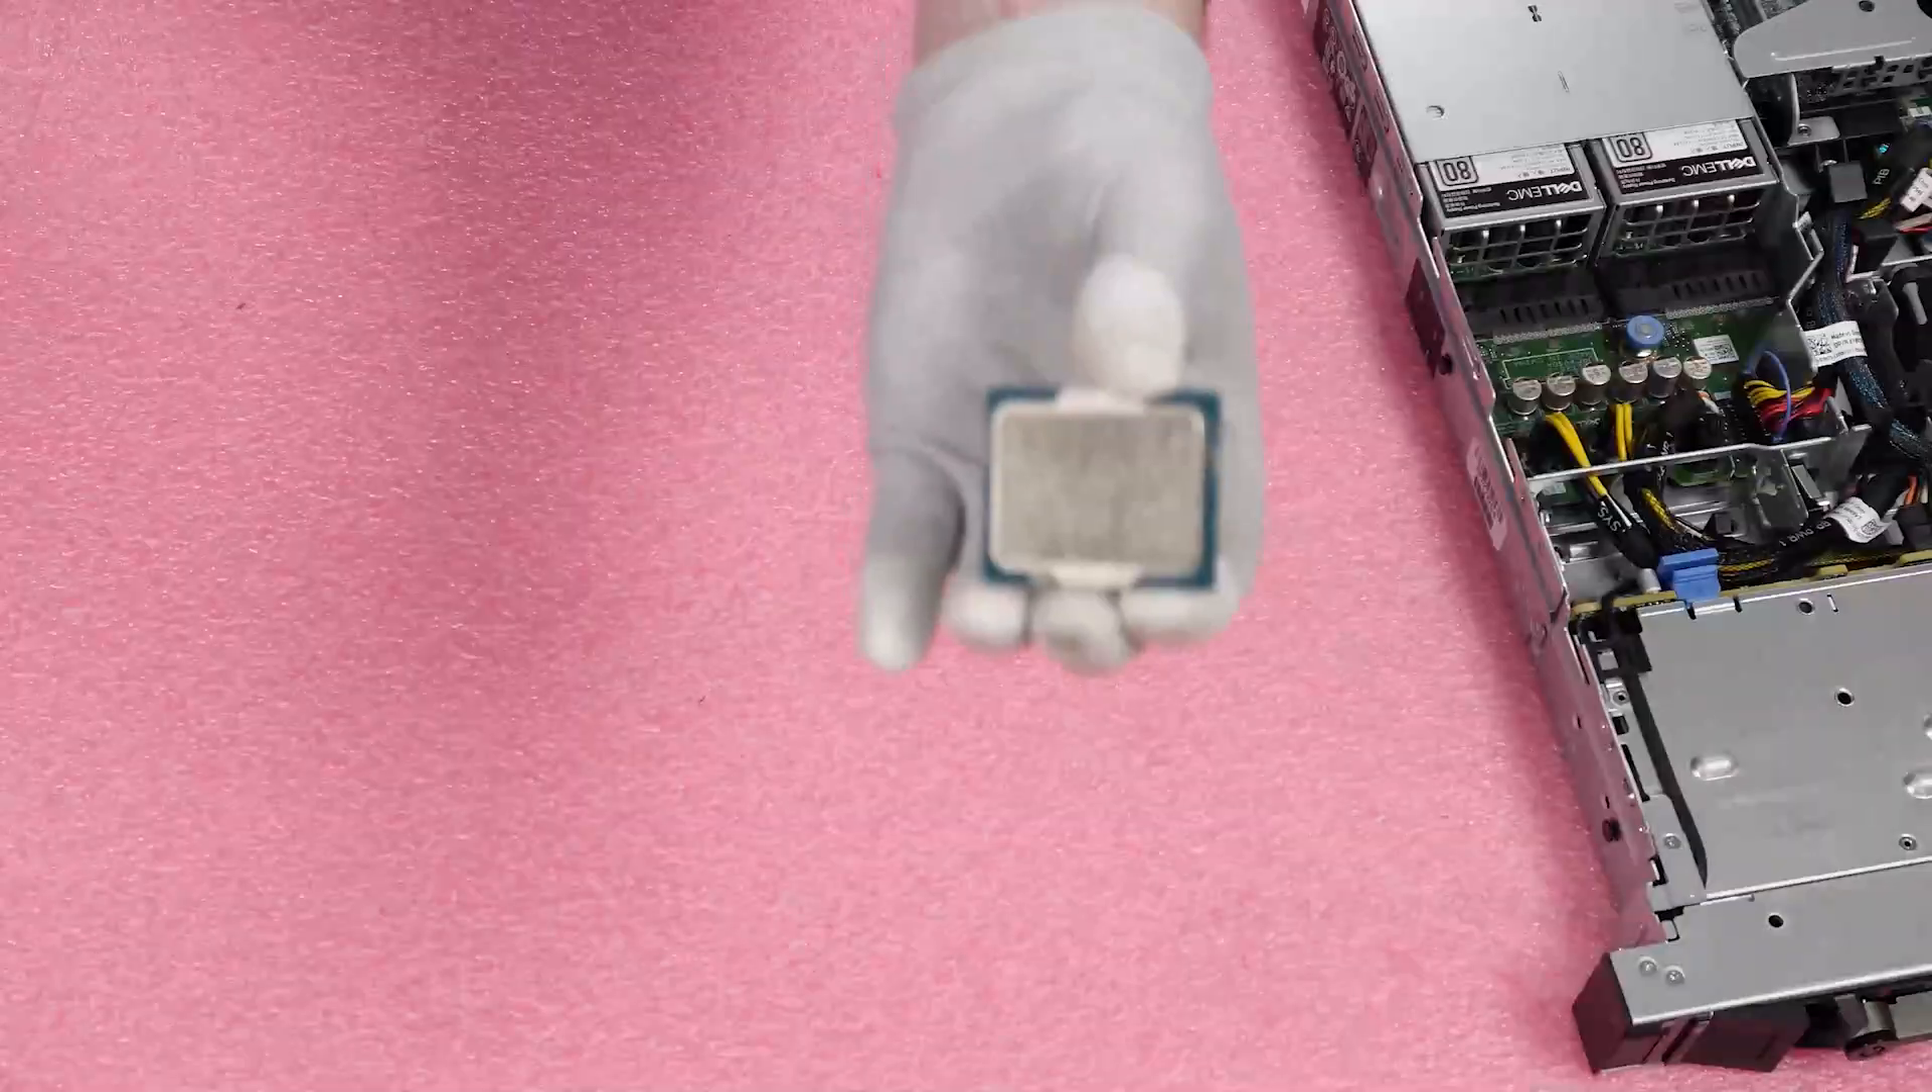You've successfully removed the old processor from your Dell PowerEdge R360.